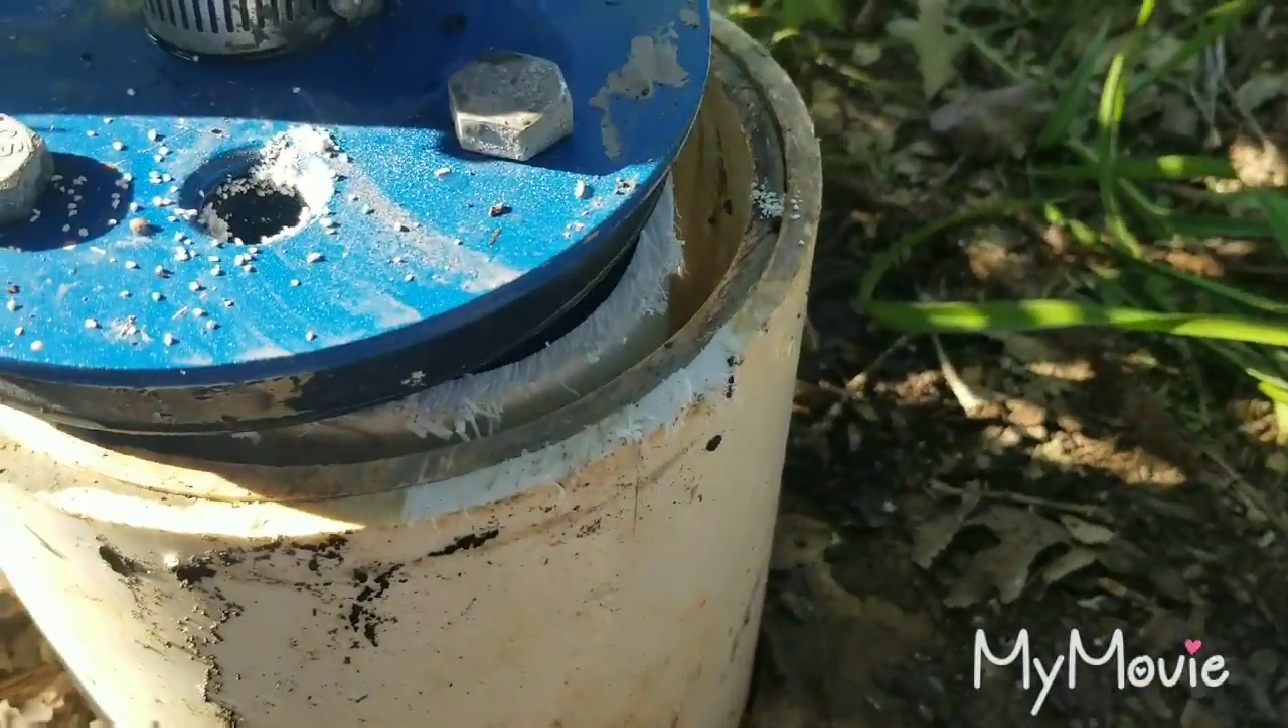If you take notice this well seal is not sitting down flush.